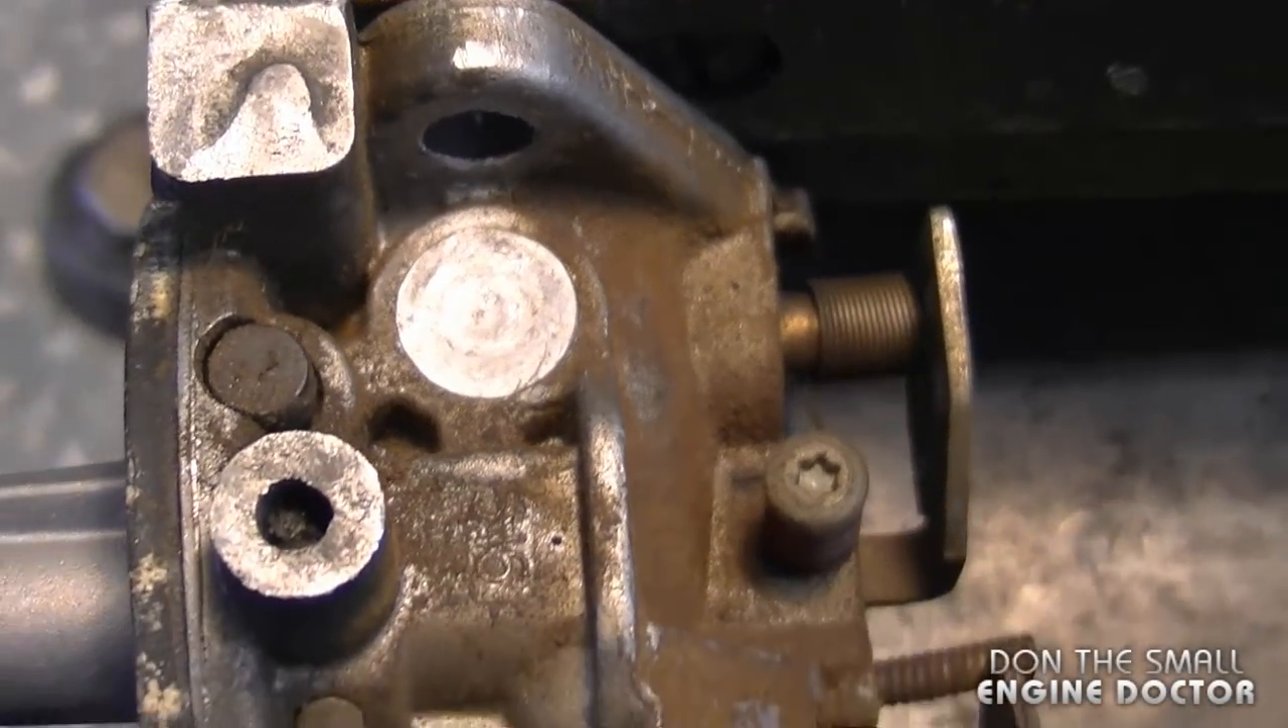Now the Welsh plug on the side of the carb is fully installed this will never come off and it's nice and sealed as well.